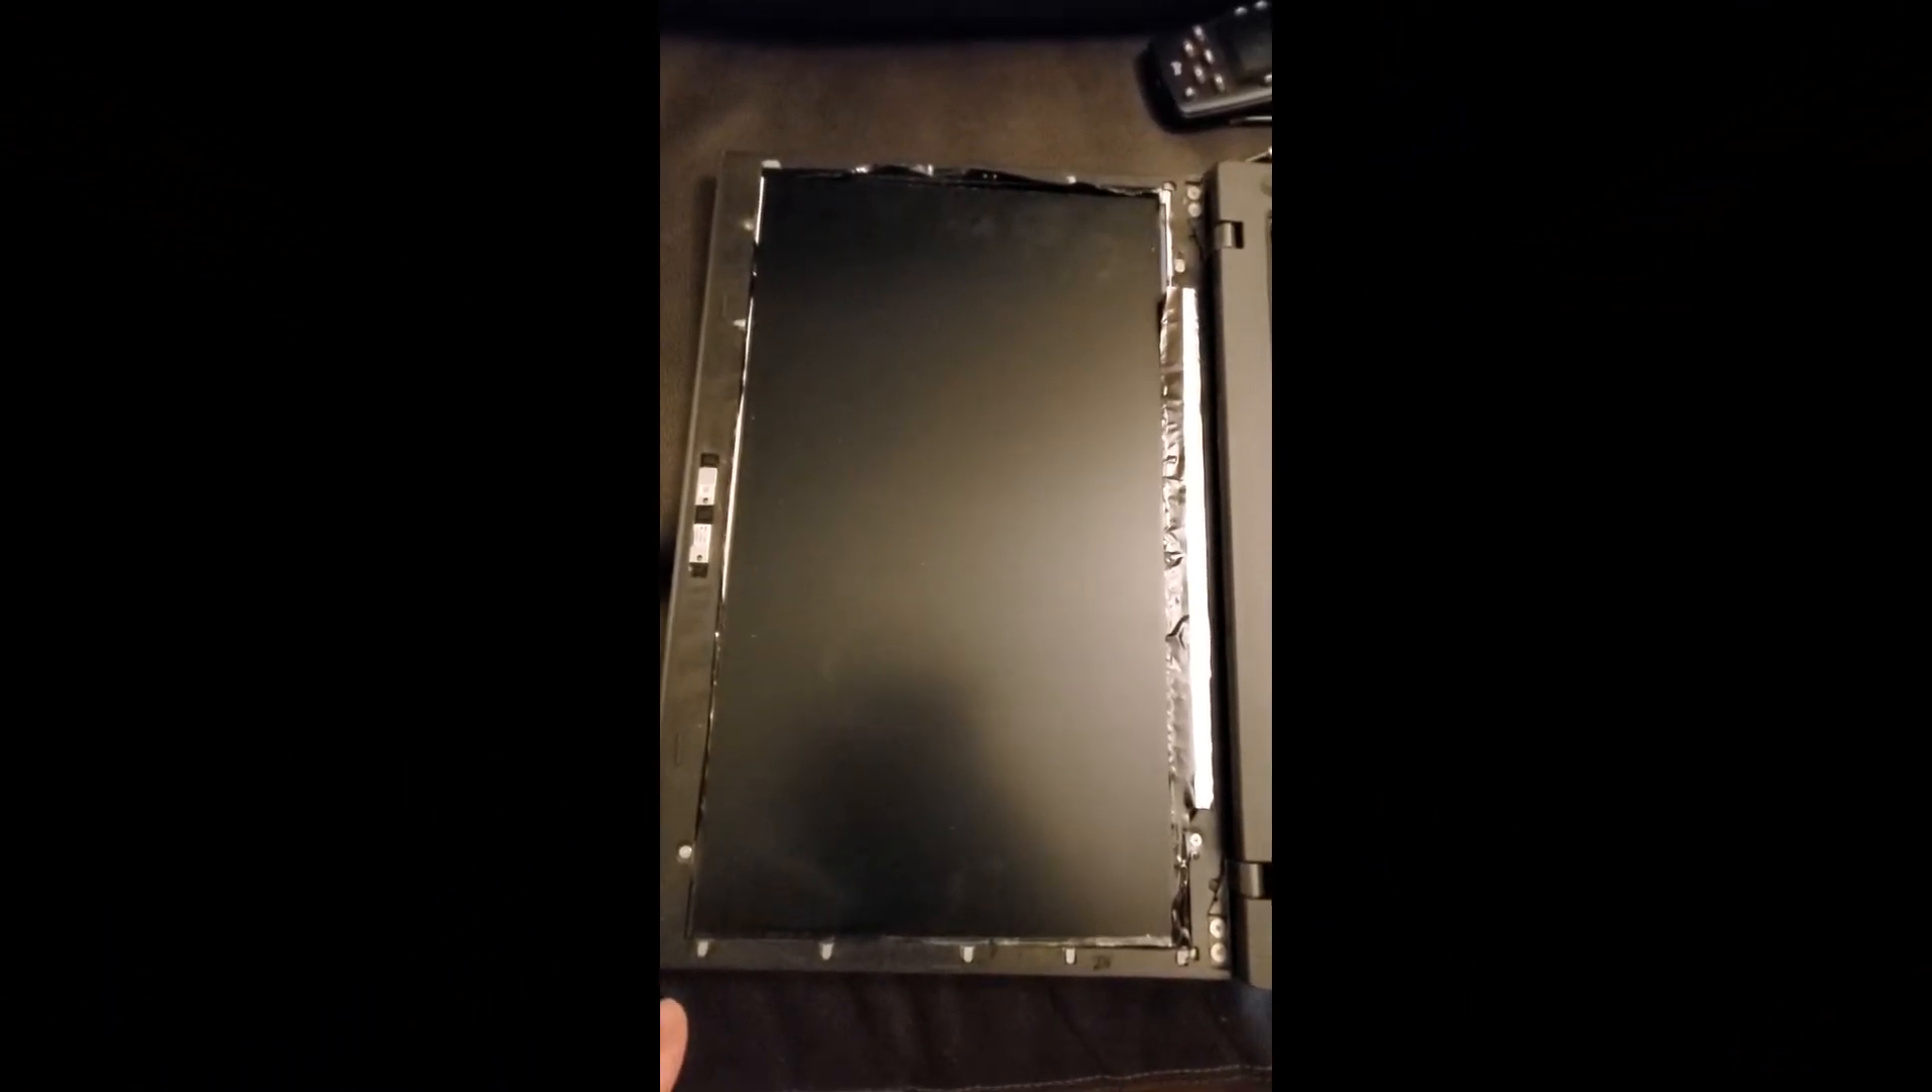Here is the laptop with the trim removed.